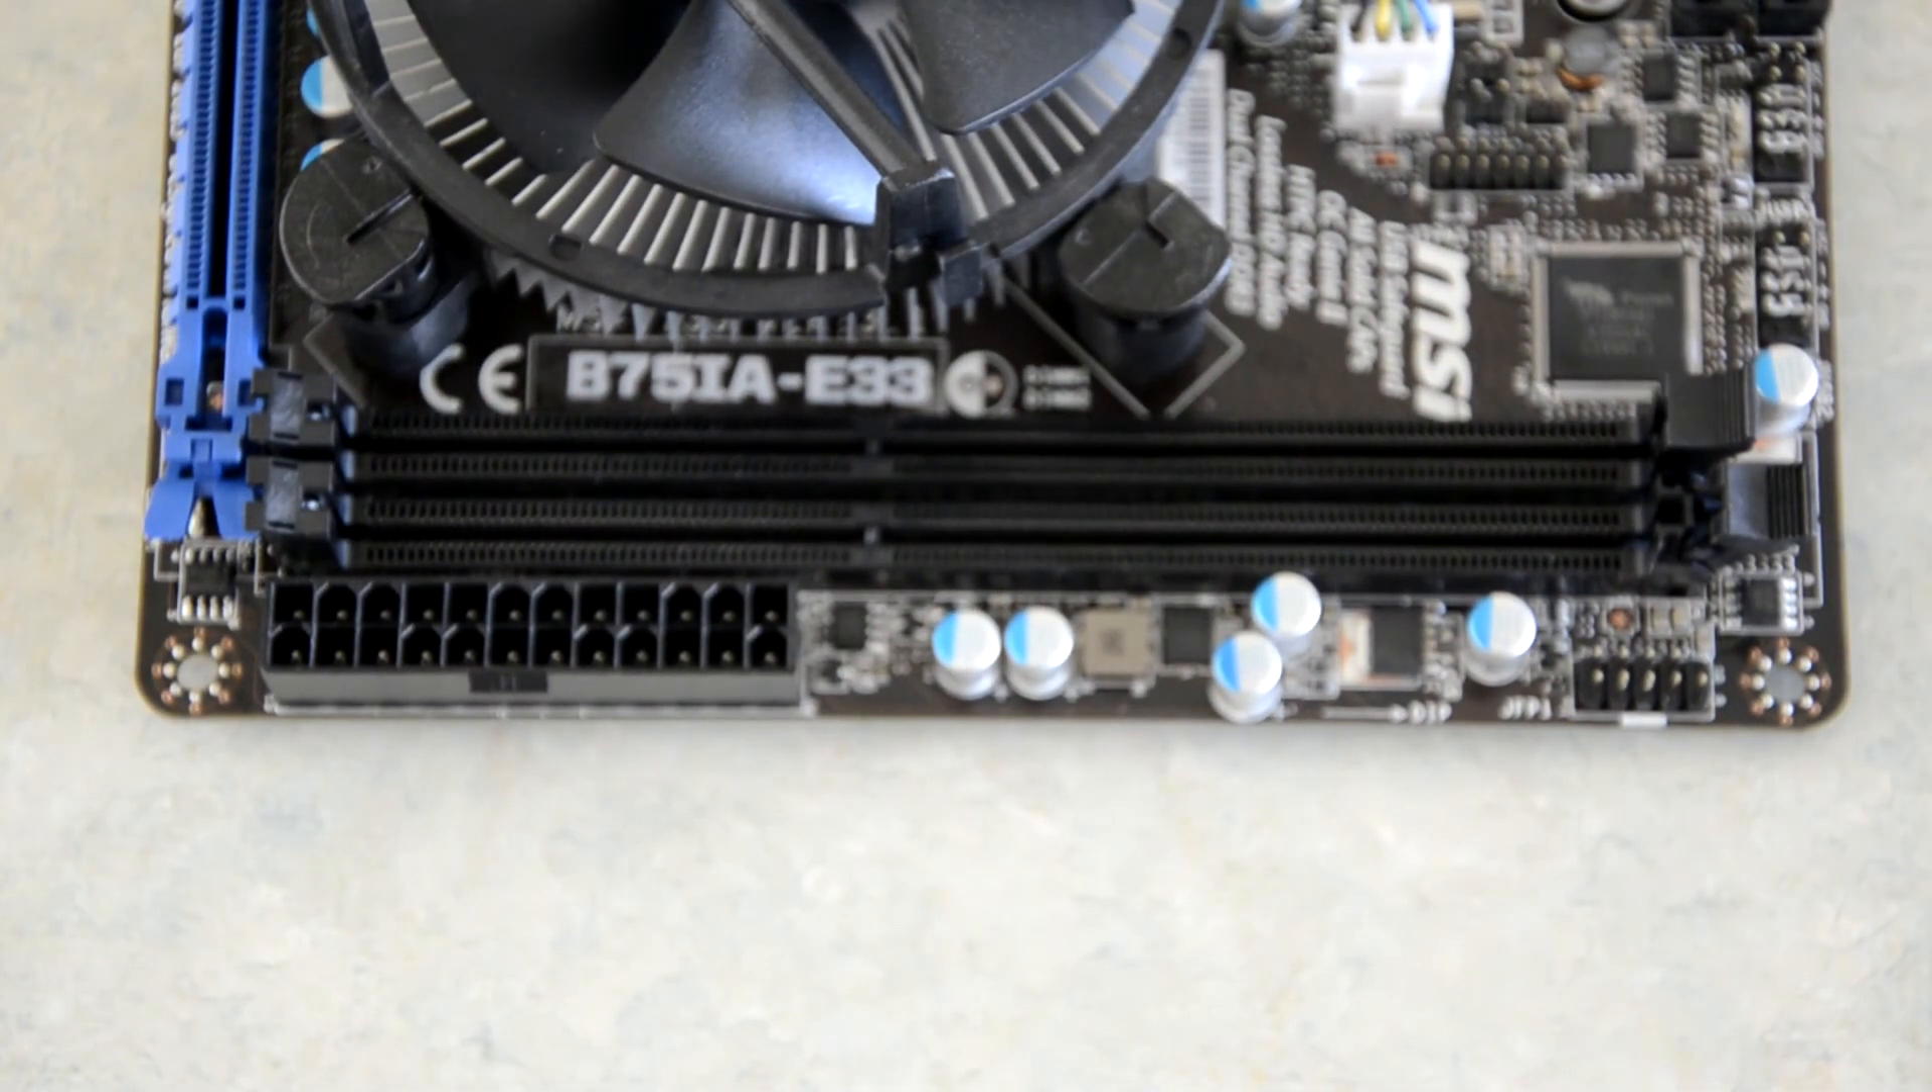Okay, and that's the stick of RAM removed.